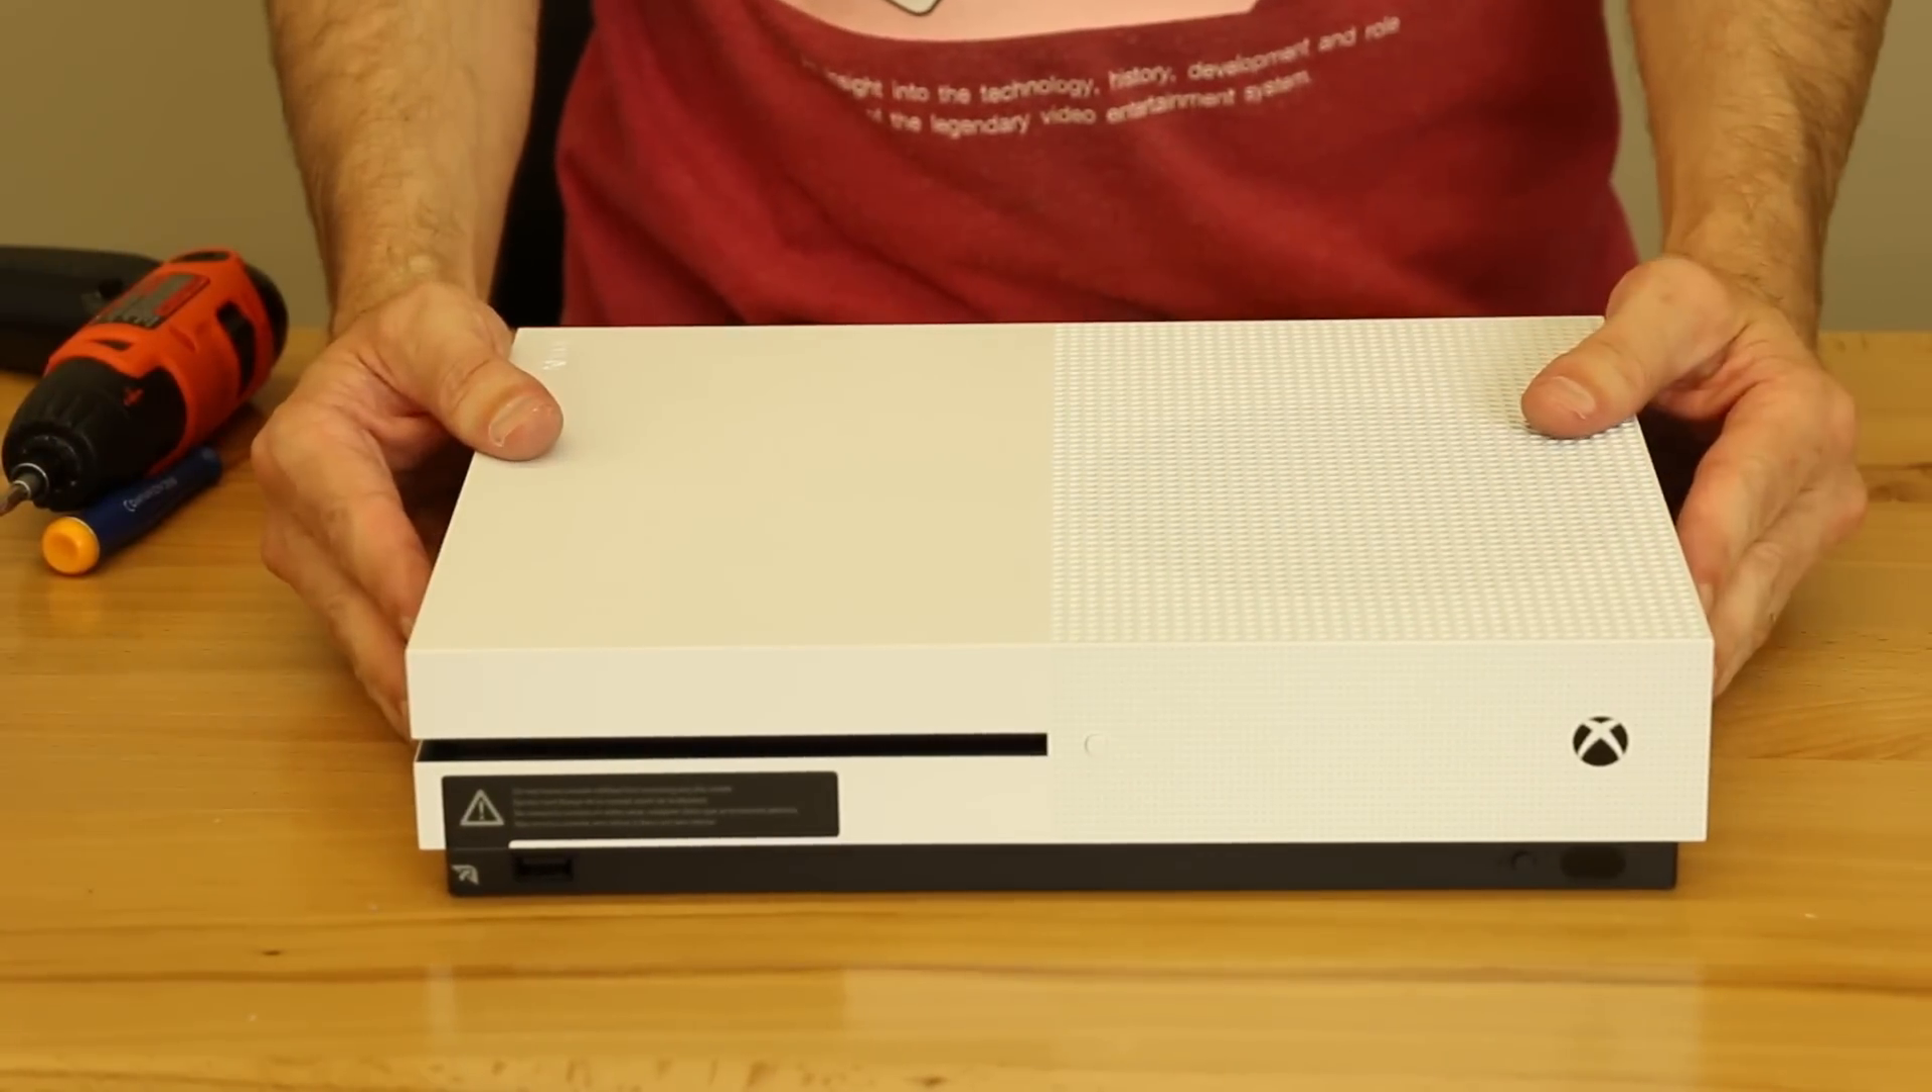The Xbox One S is back together.